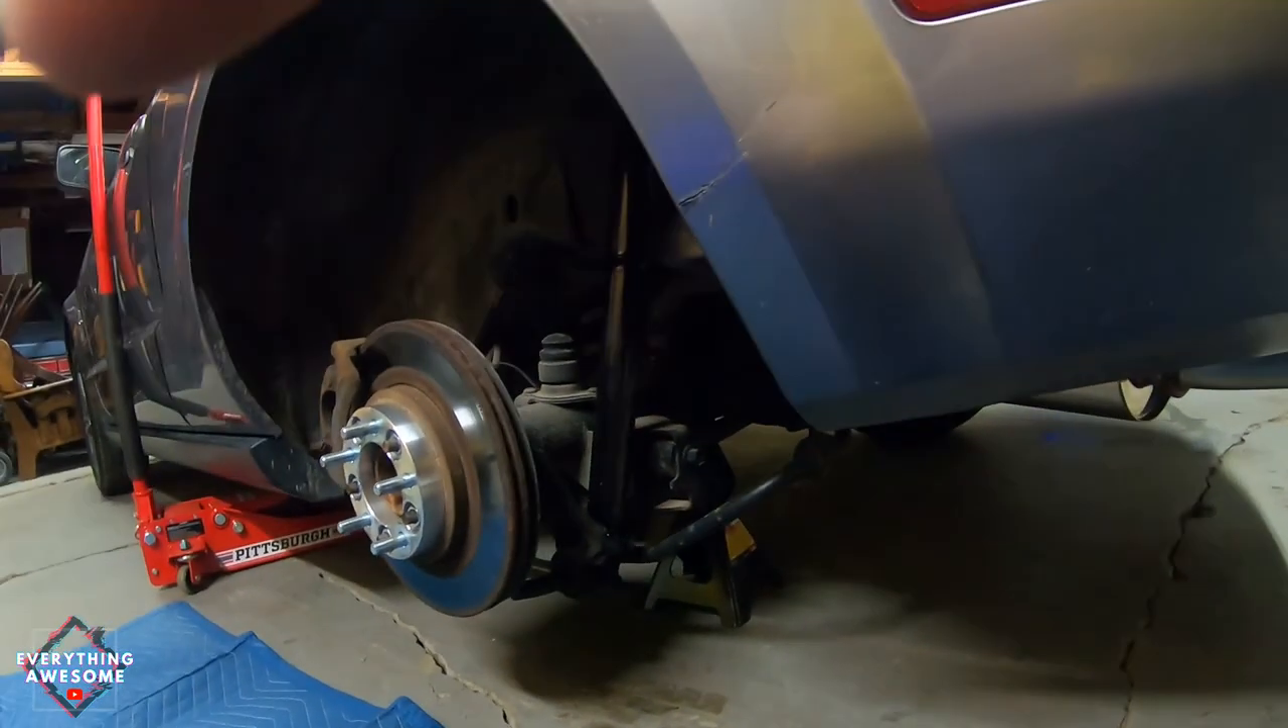Now, all that's left is, uh, I need to mount the tire back on and tighten the lug nuts and we're good to go.